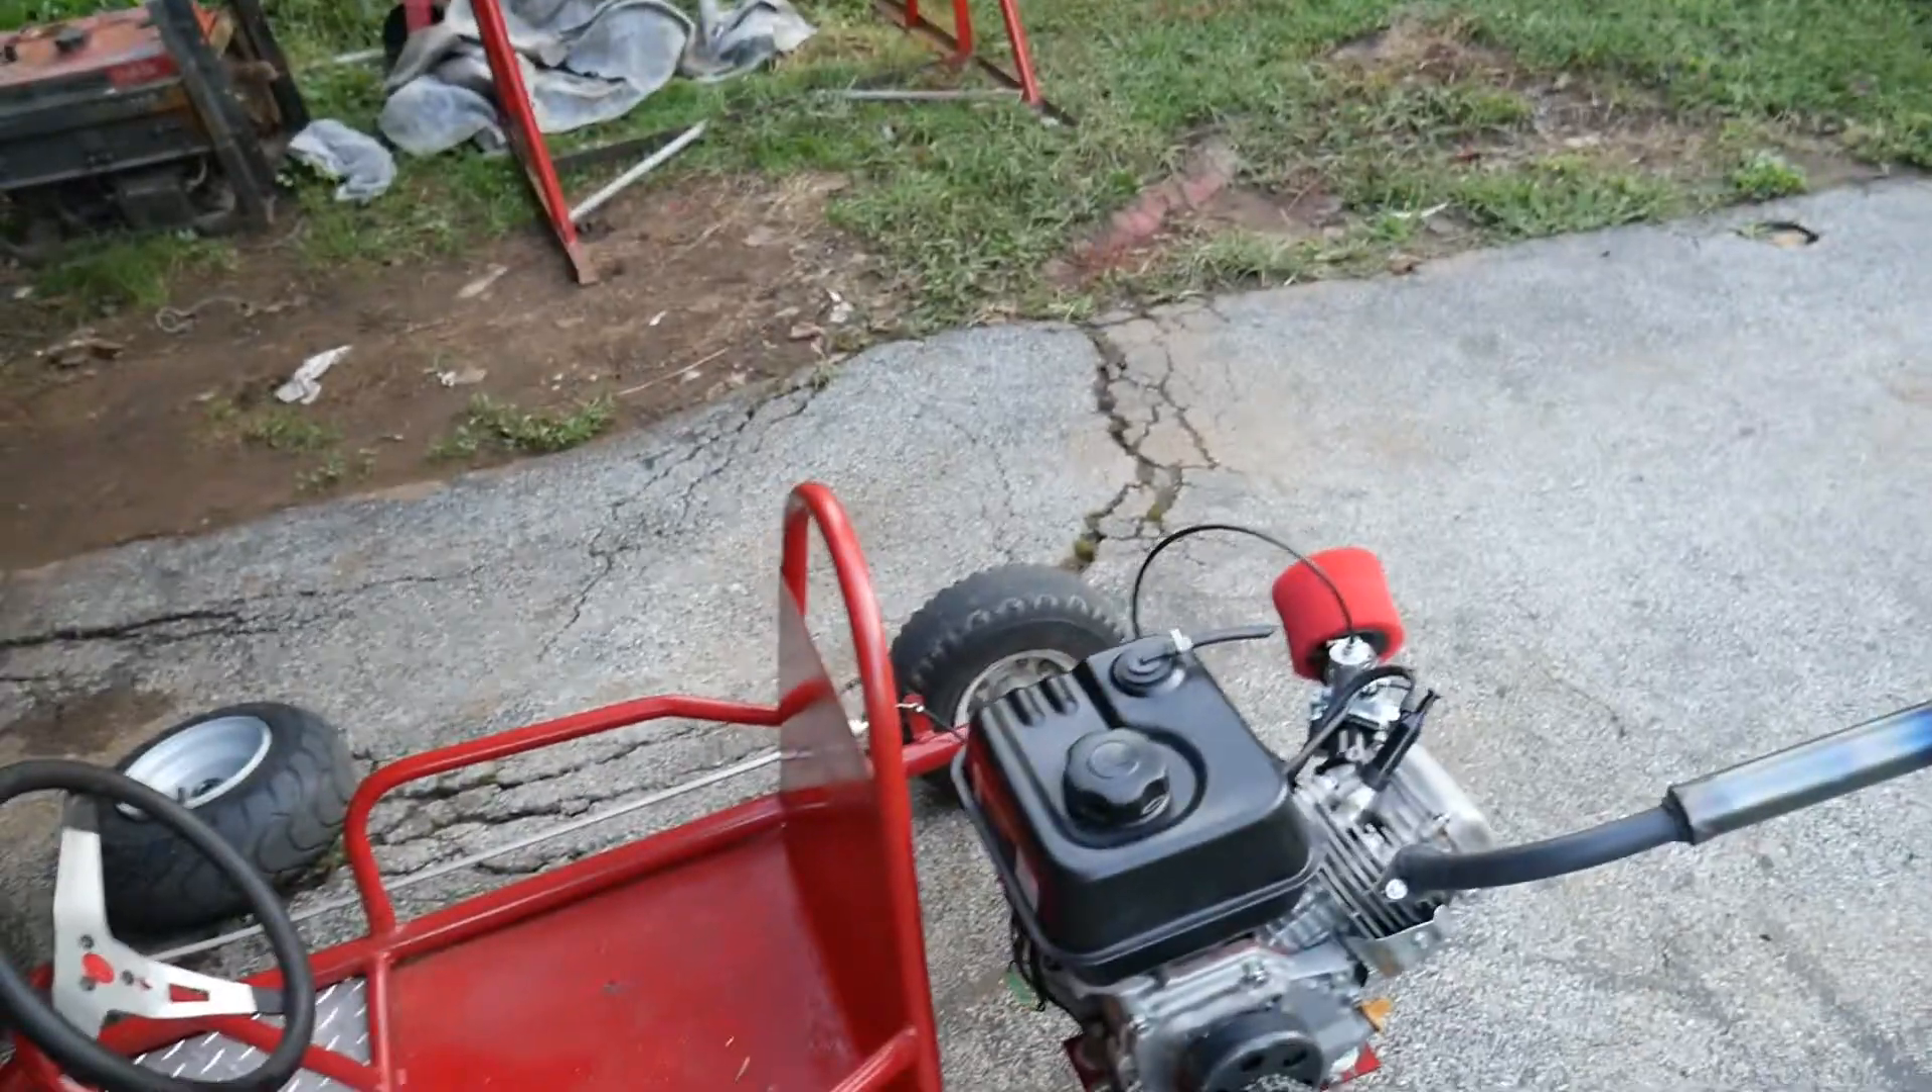I've put the engine back on, and this thing is a beast.